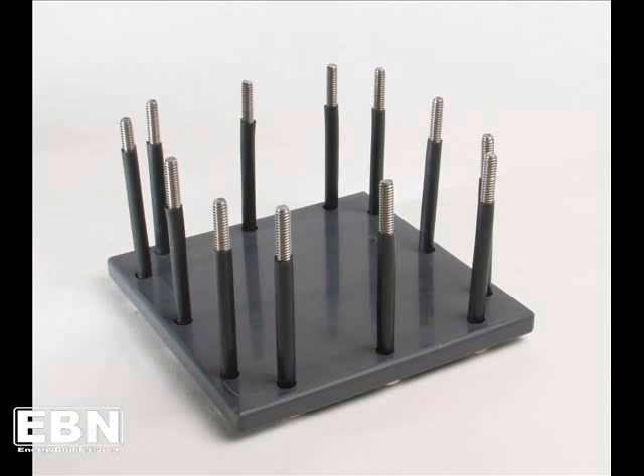And you'll notice we've mounted all of our bolts through that plate so that they stand up nice and neat, ready to accept components.